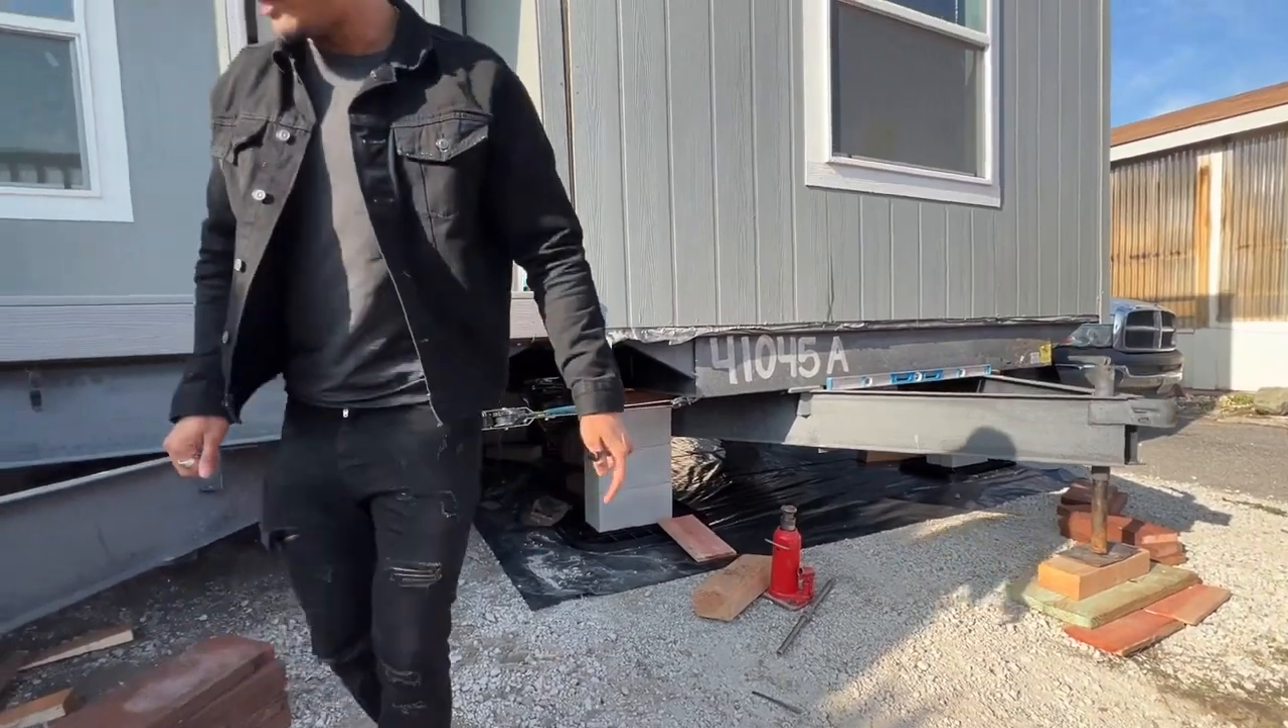So as you can see they already started doing the vapor barrier on the bottom and then also started setting up these cinder block piers as well.